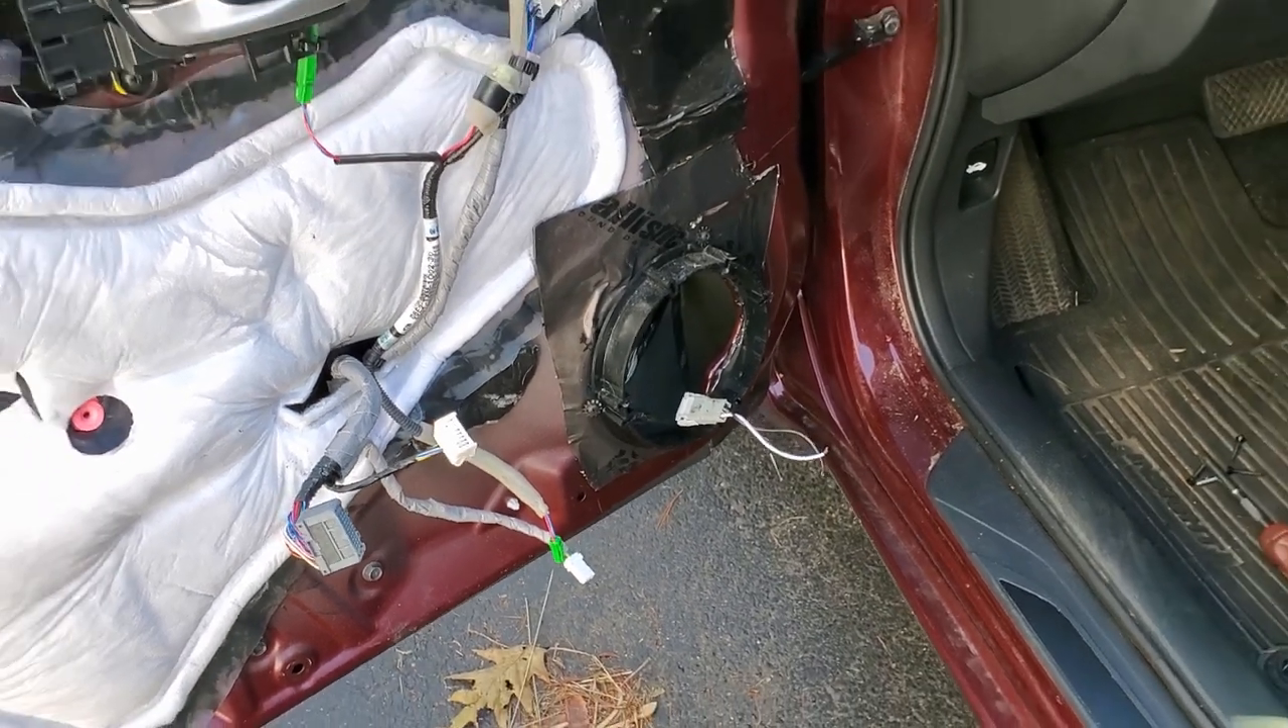We now have the front door panel totally off and with the speakers out.